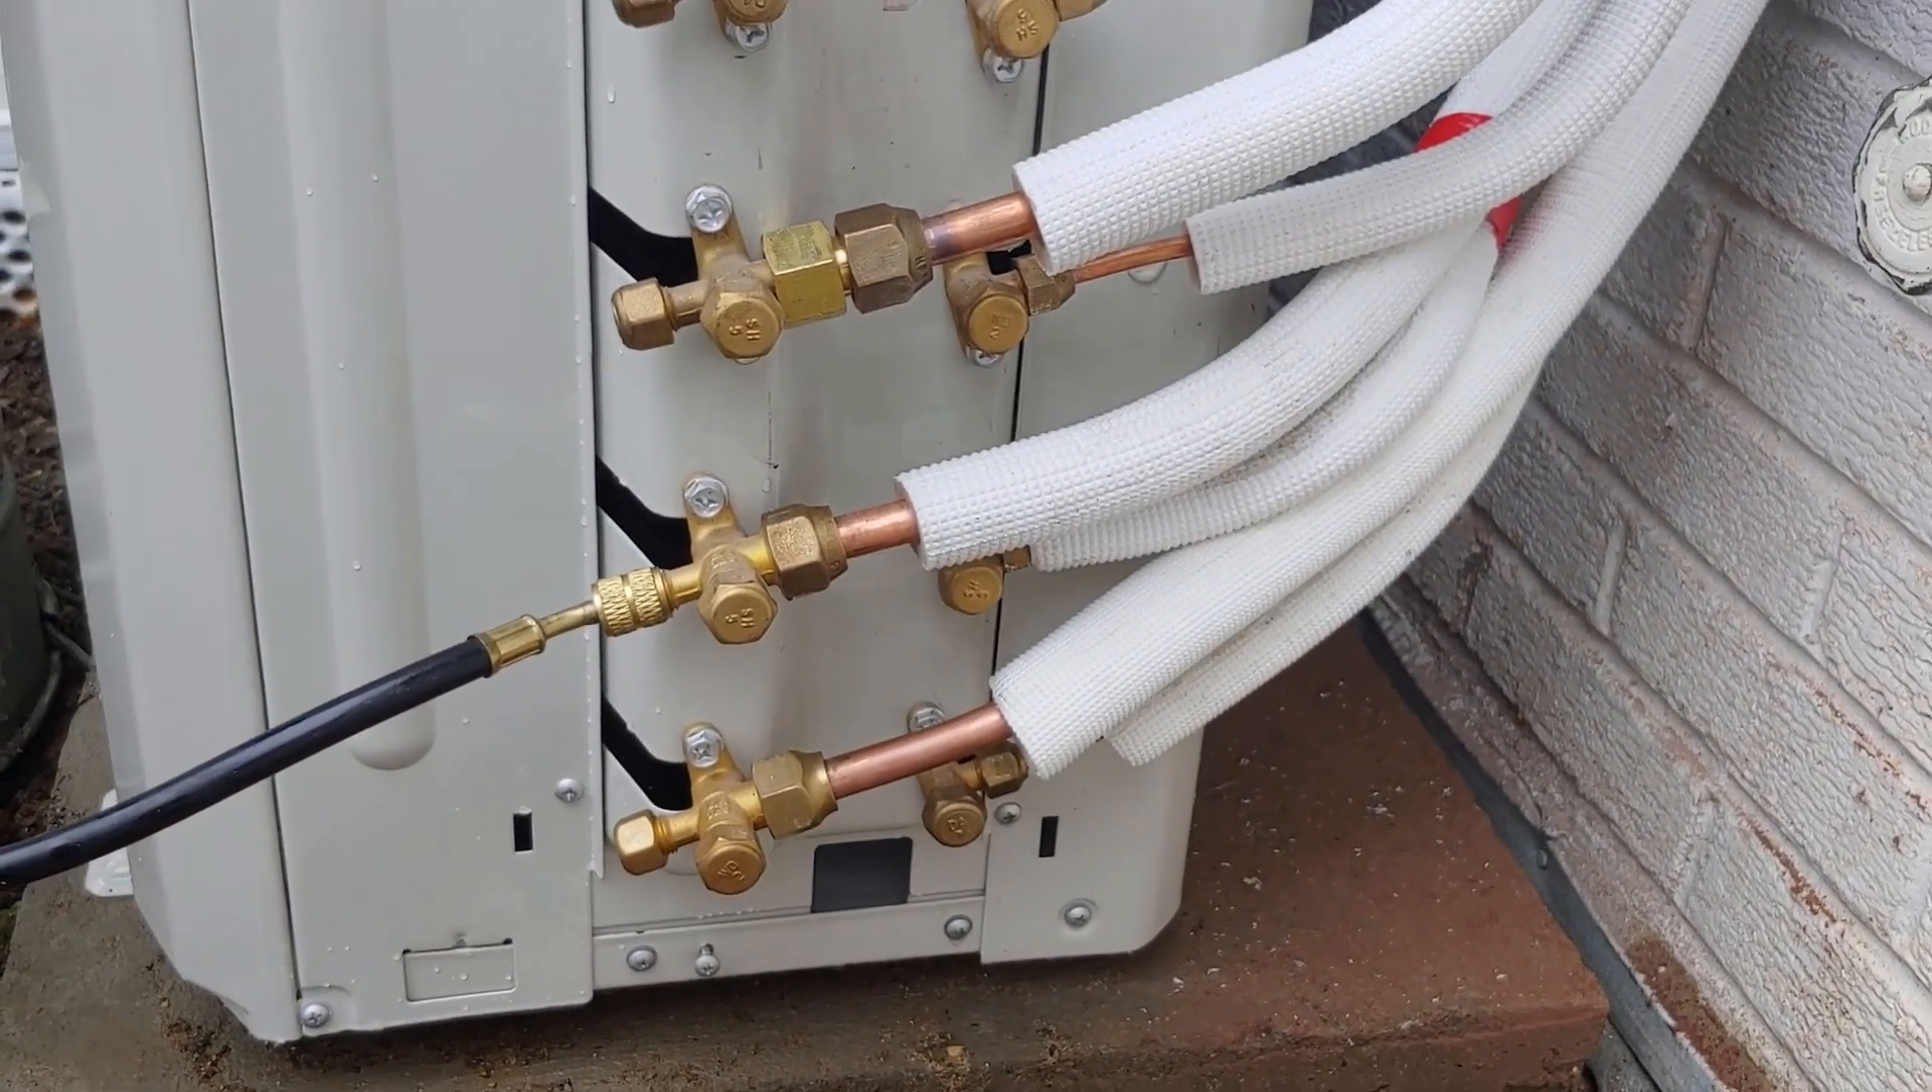I also have the line sets hooked up. I only have three of the head units on here.